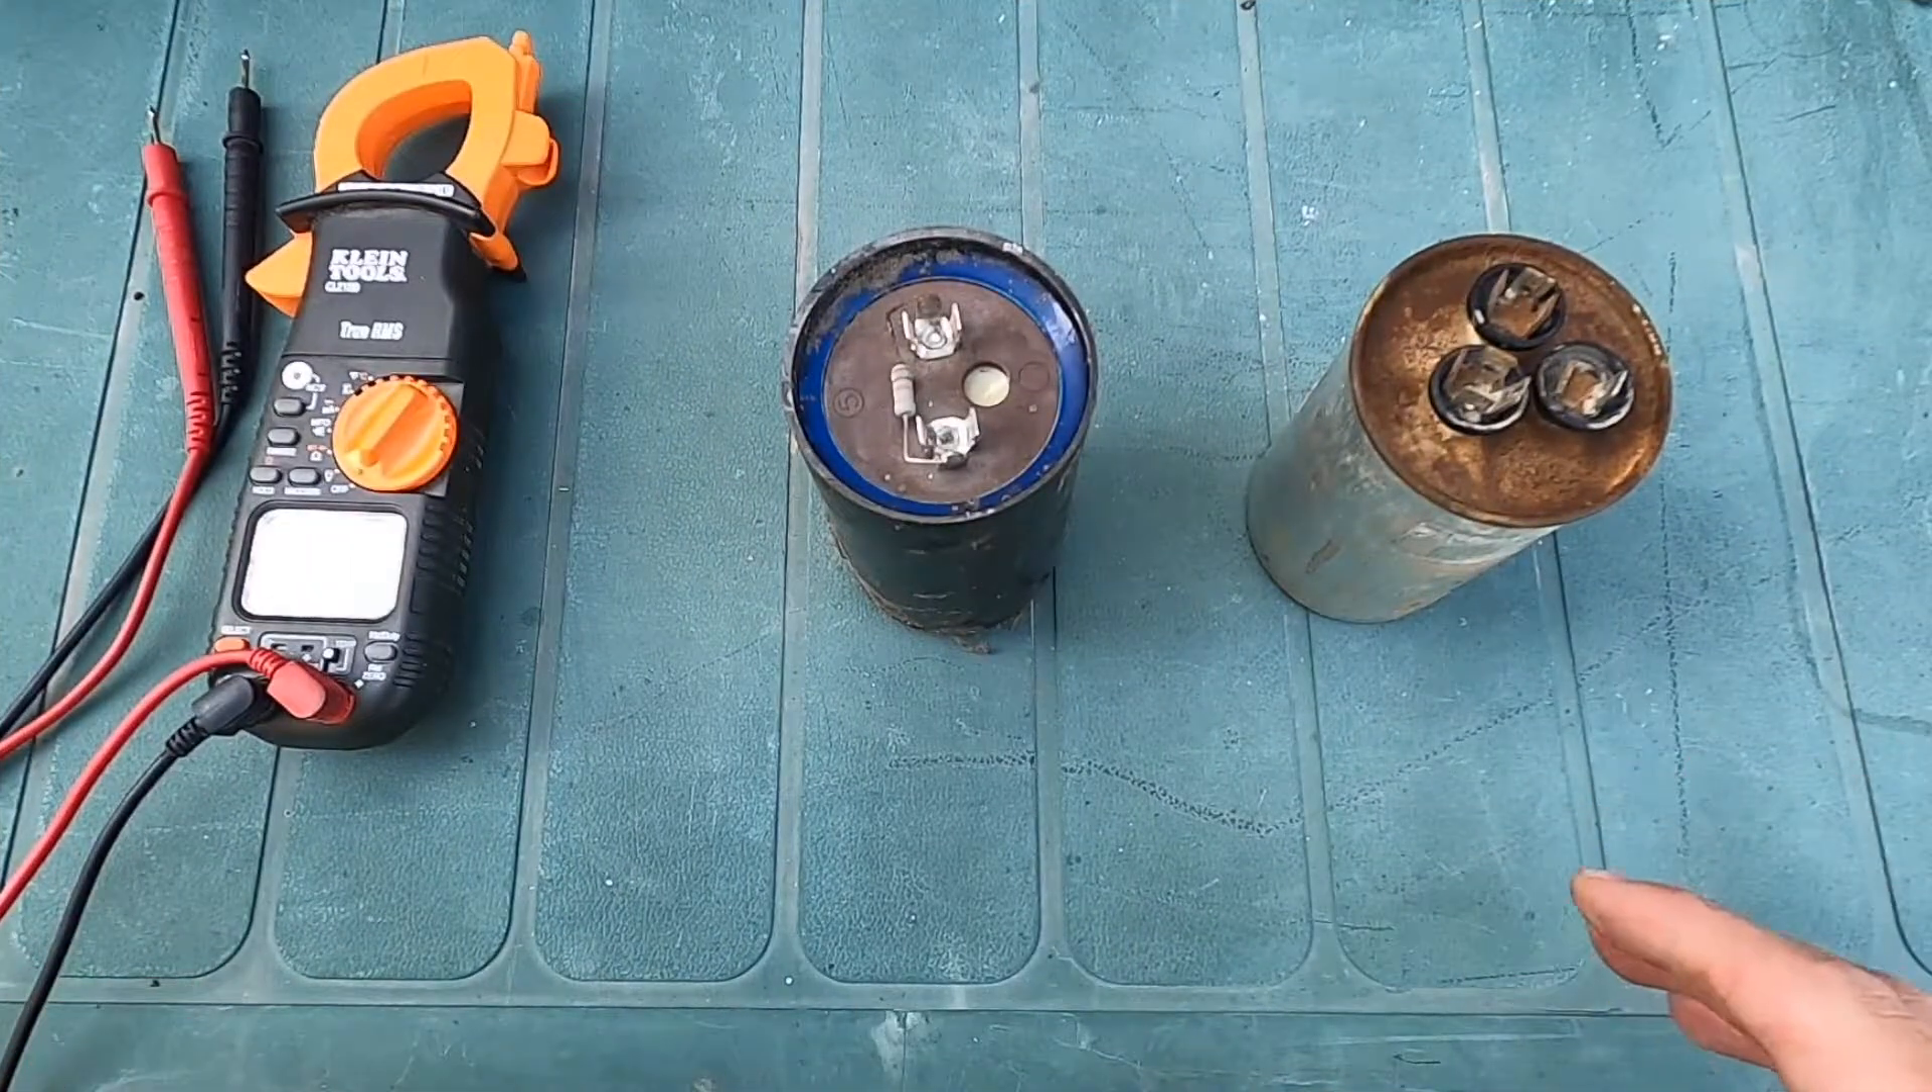So here i've got the capacitors taken out because it's a lot easier to work on them when they are not actually installed in the unit.